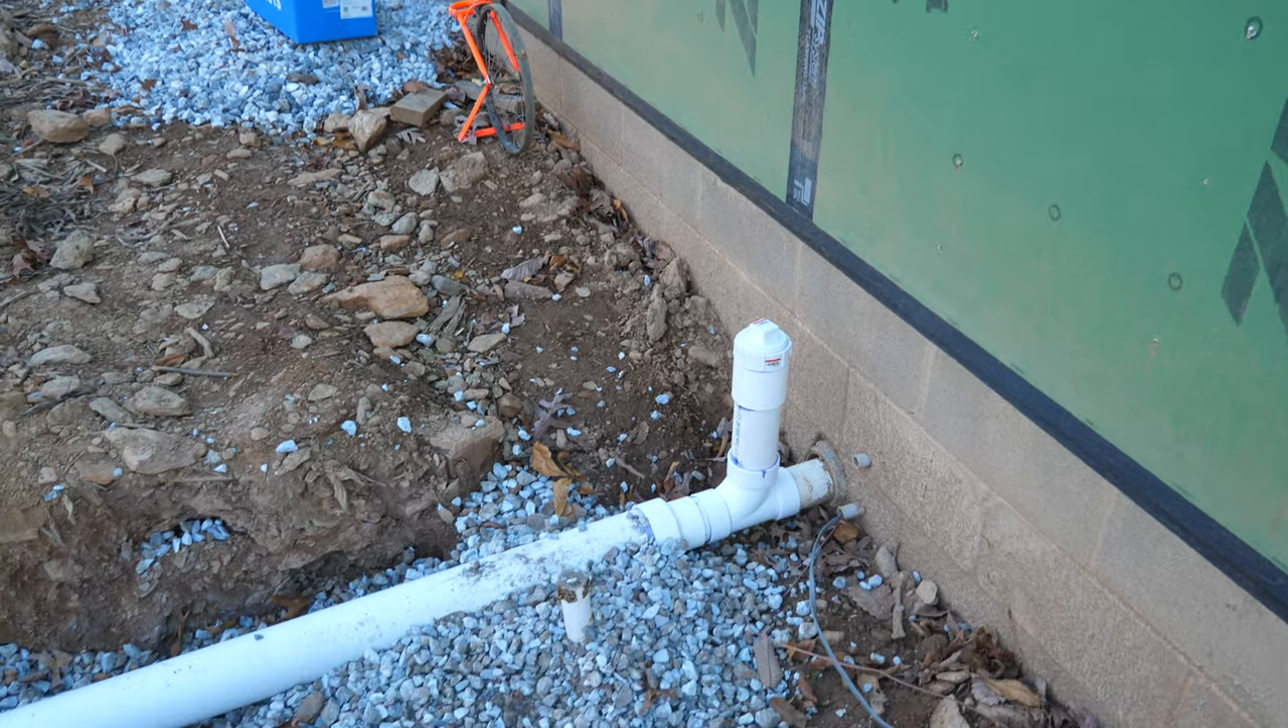Well, it's safe to say the guys were busy setting some pipe and it's looking pretty good.